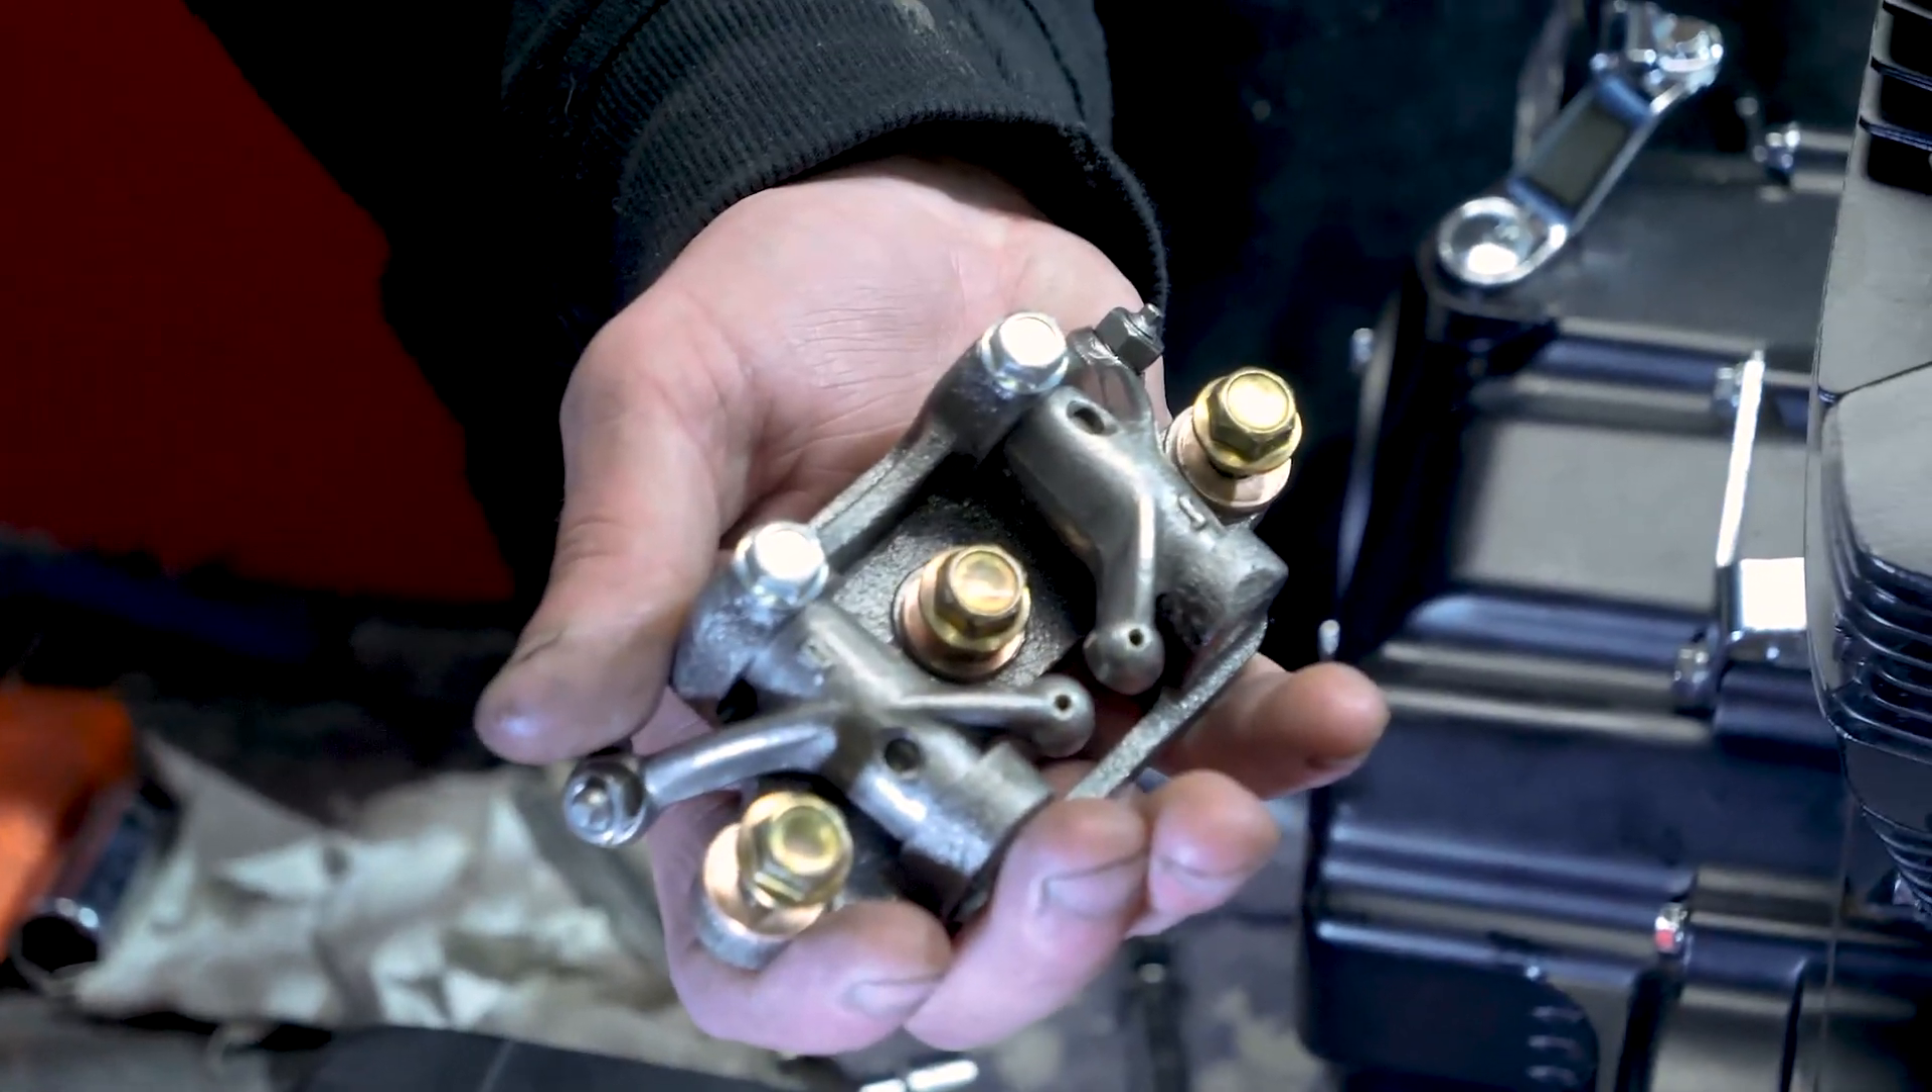There's your rocker gear off the top.